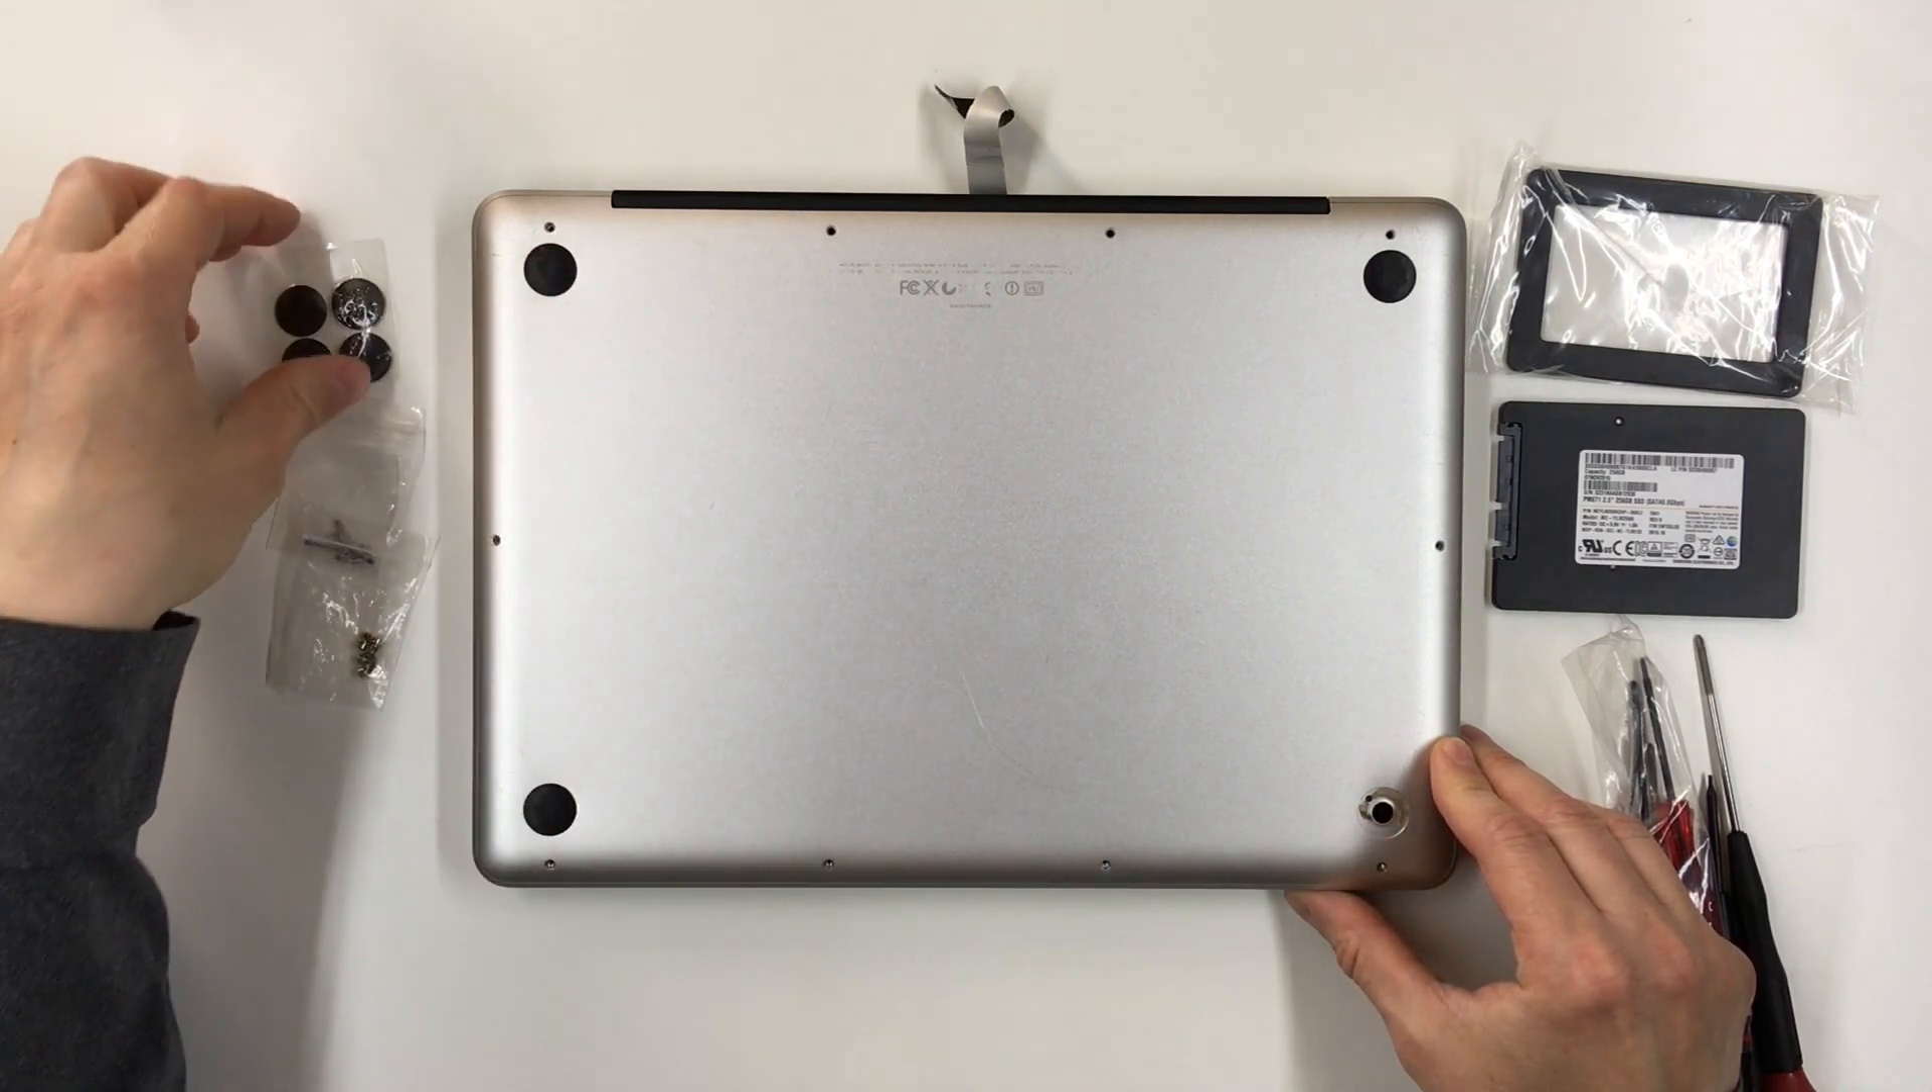Now, before I do, I wanted to show you, here's the missing foot. So I need to put one of those replacement feet on there.